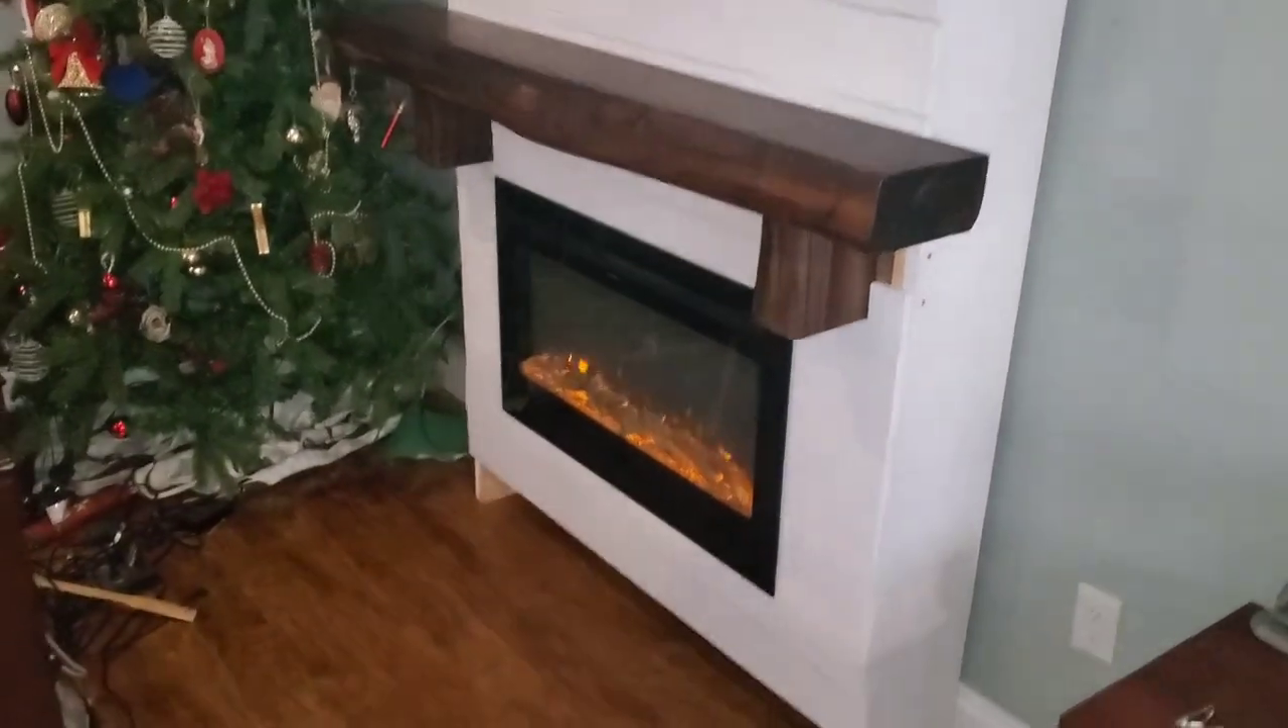So, the mantle is in.